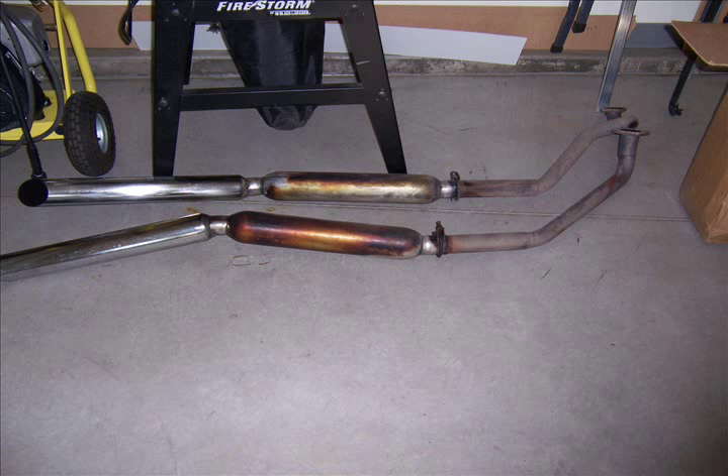Here's the two glass pack mufflers with the chrome extension tailpipes removed from the pickup truck.